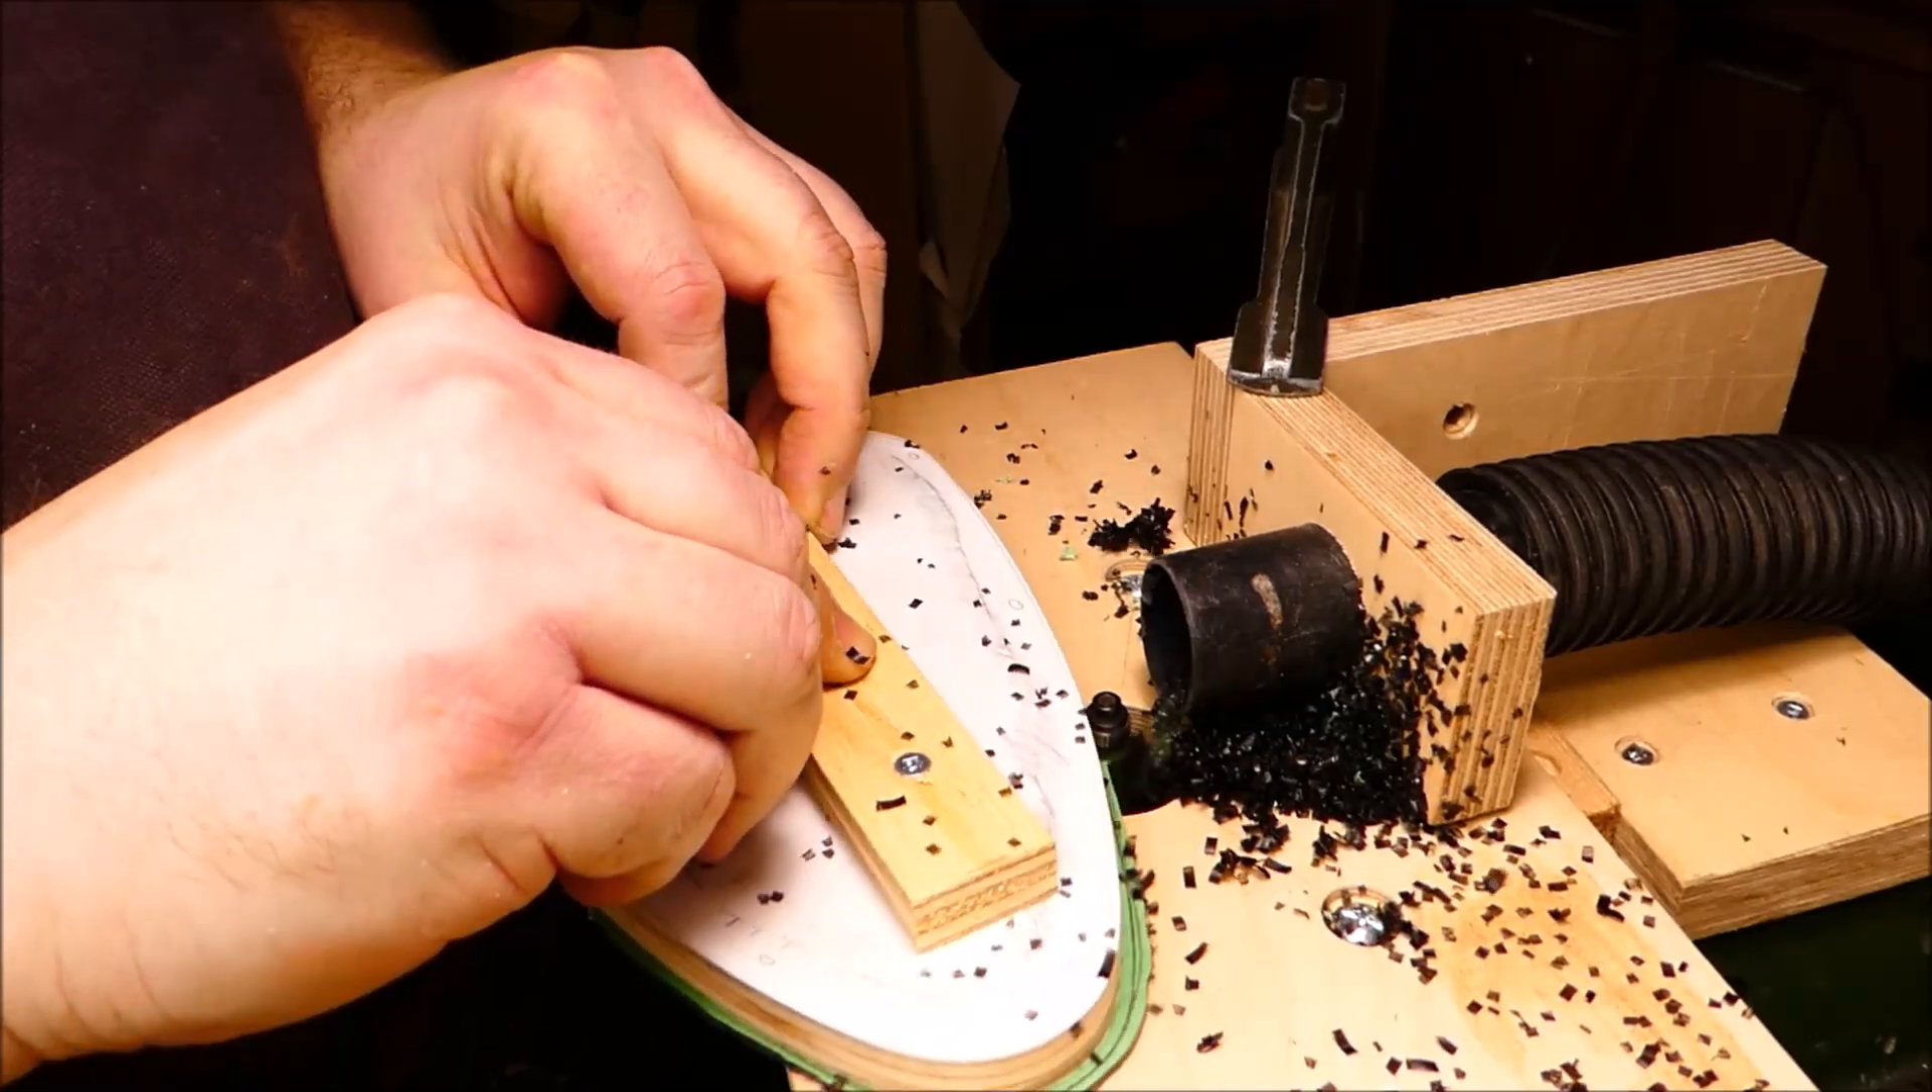You can see that I've added a handle on top here as well just to keep my fingers out of the way.